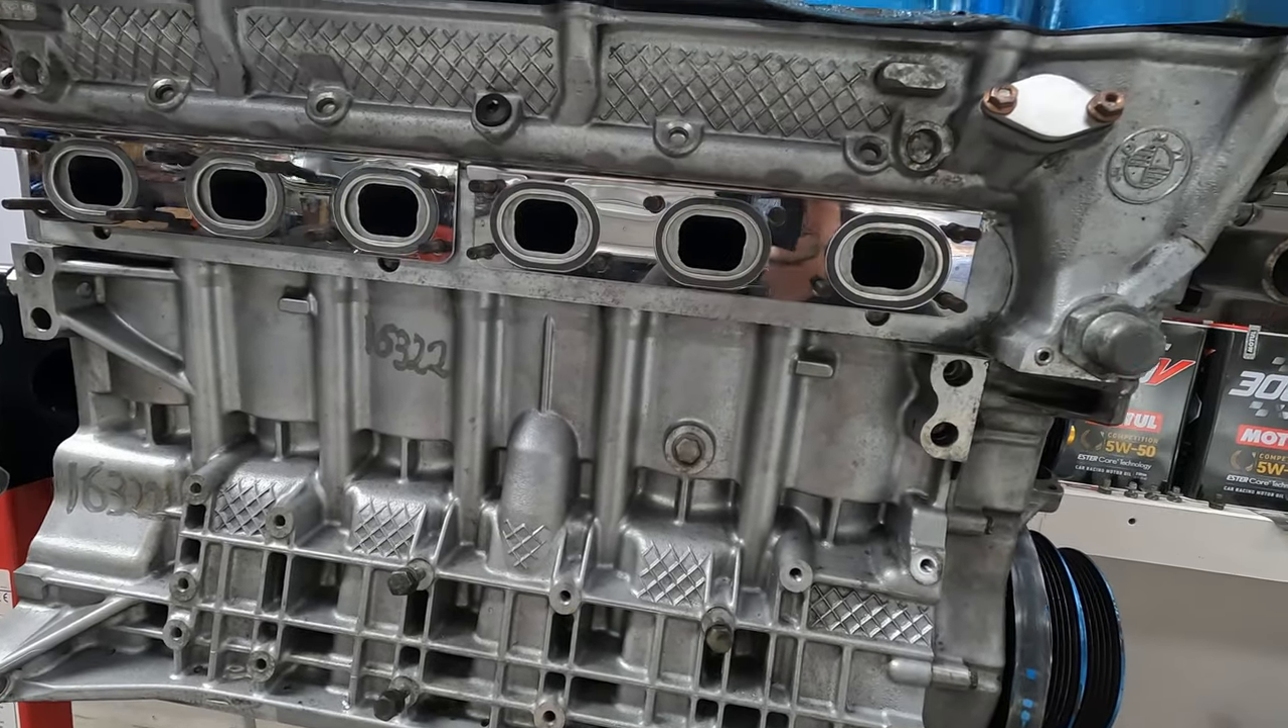Alors déjà tu peux remarquer que les nouveaux joints d'échappement ont pris place sur le bloc.